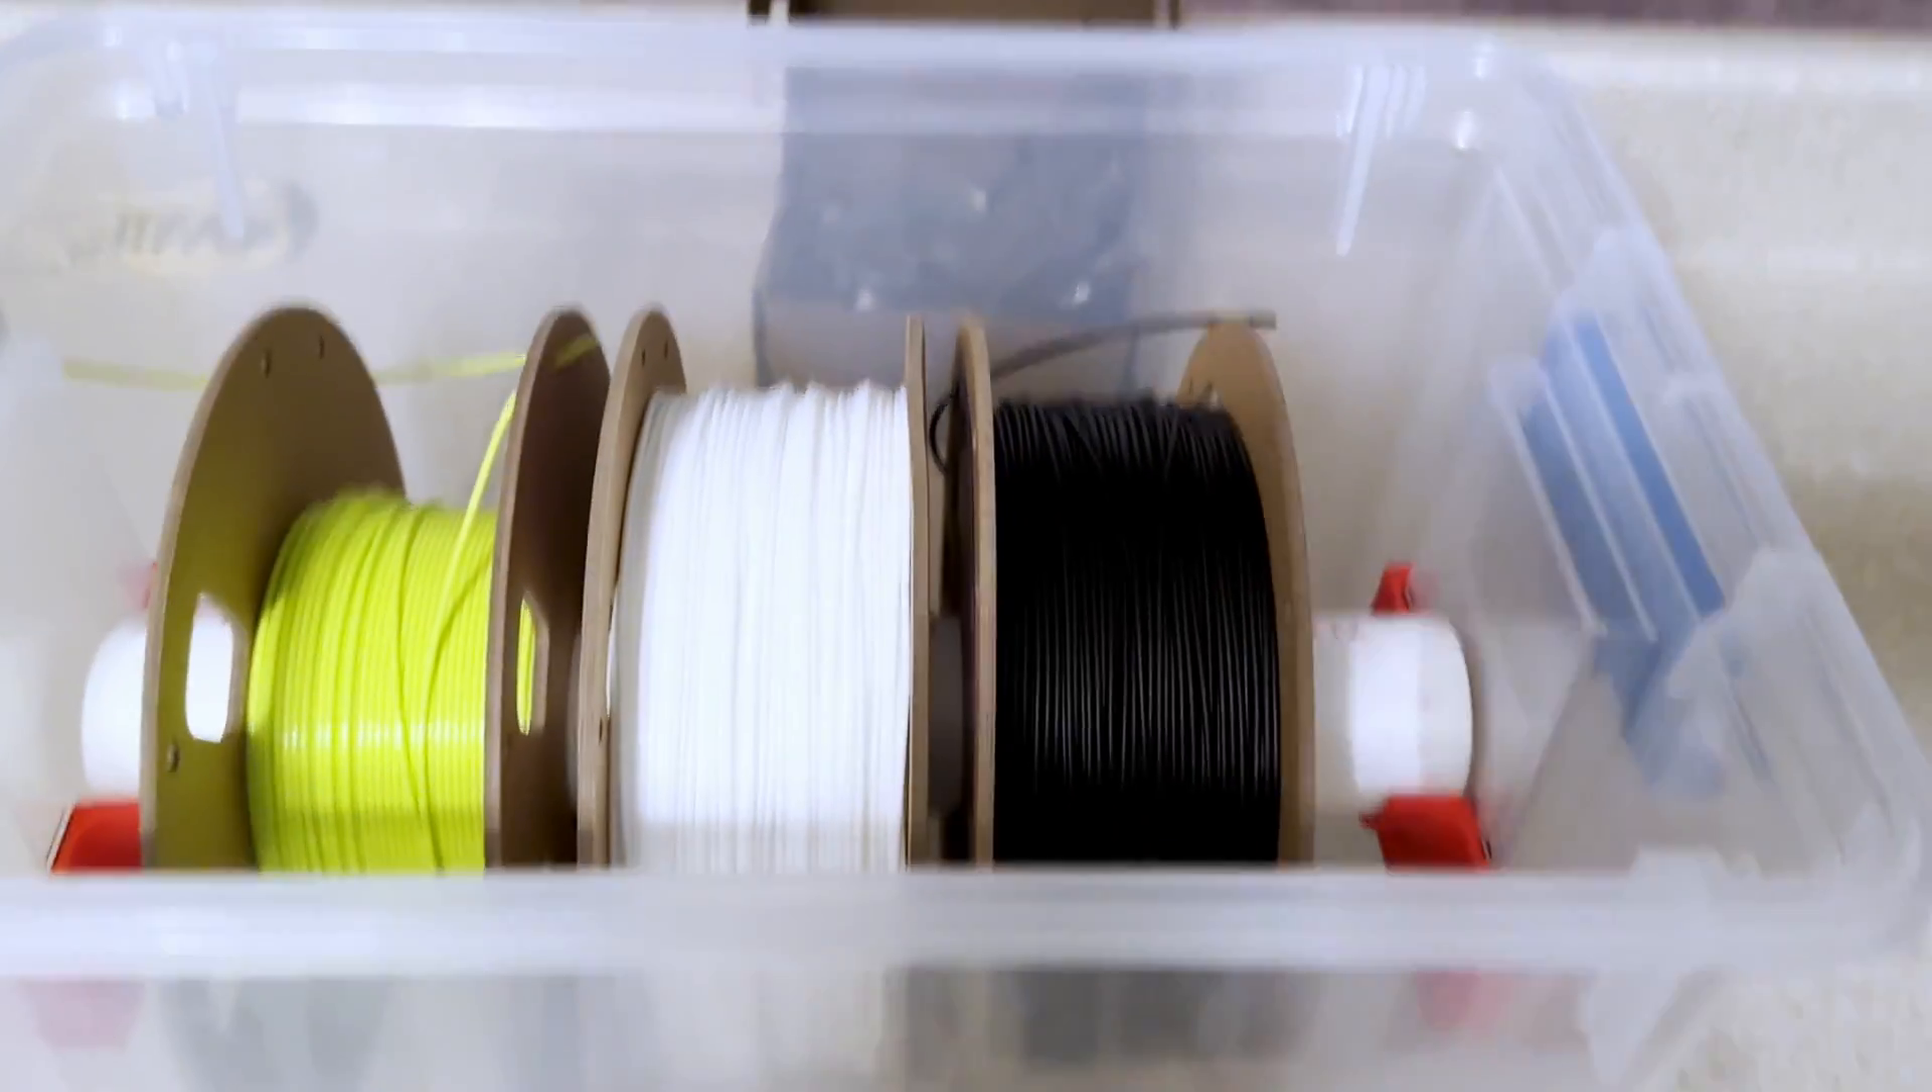The test fit looks good three rolls in there with no problem.